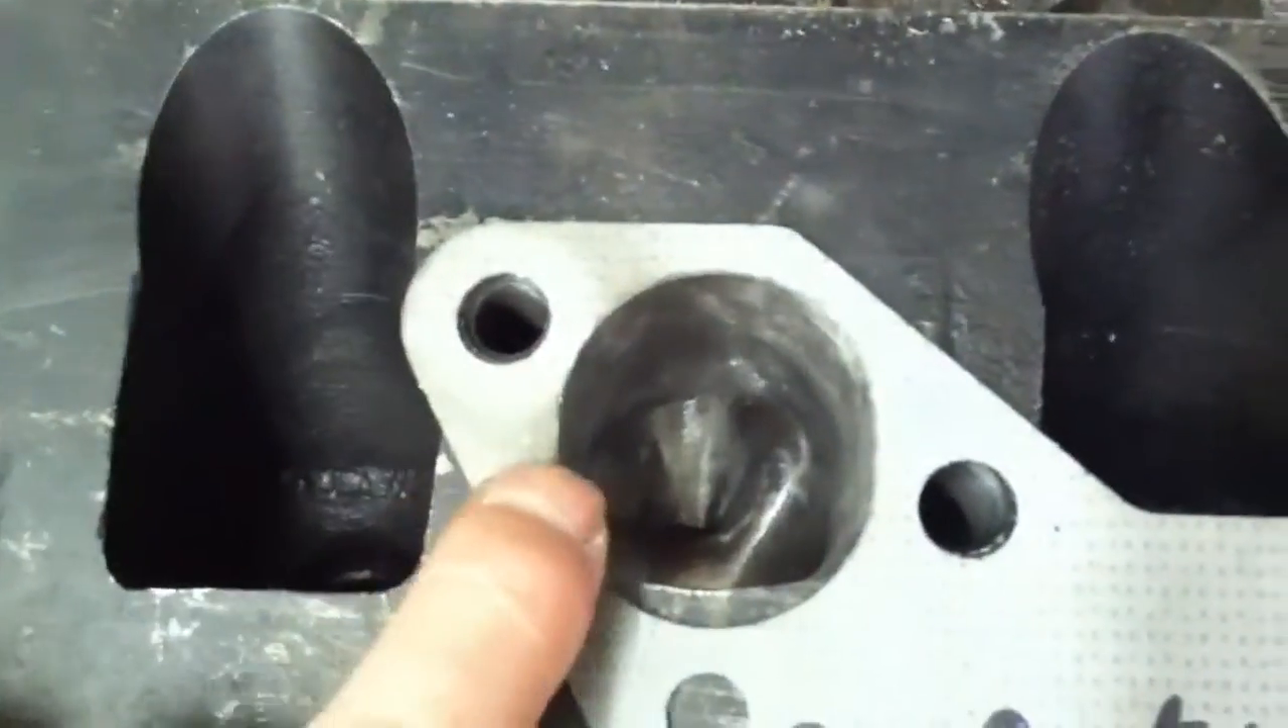And you can see here now when you line up the exhaust gasket, it pretty much matches perfectly.